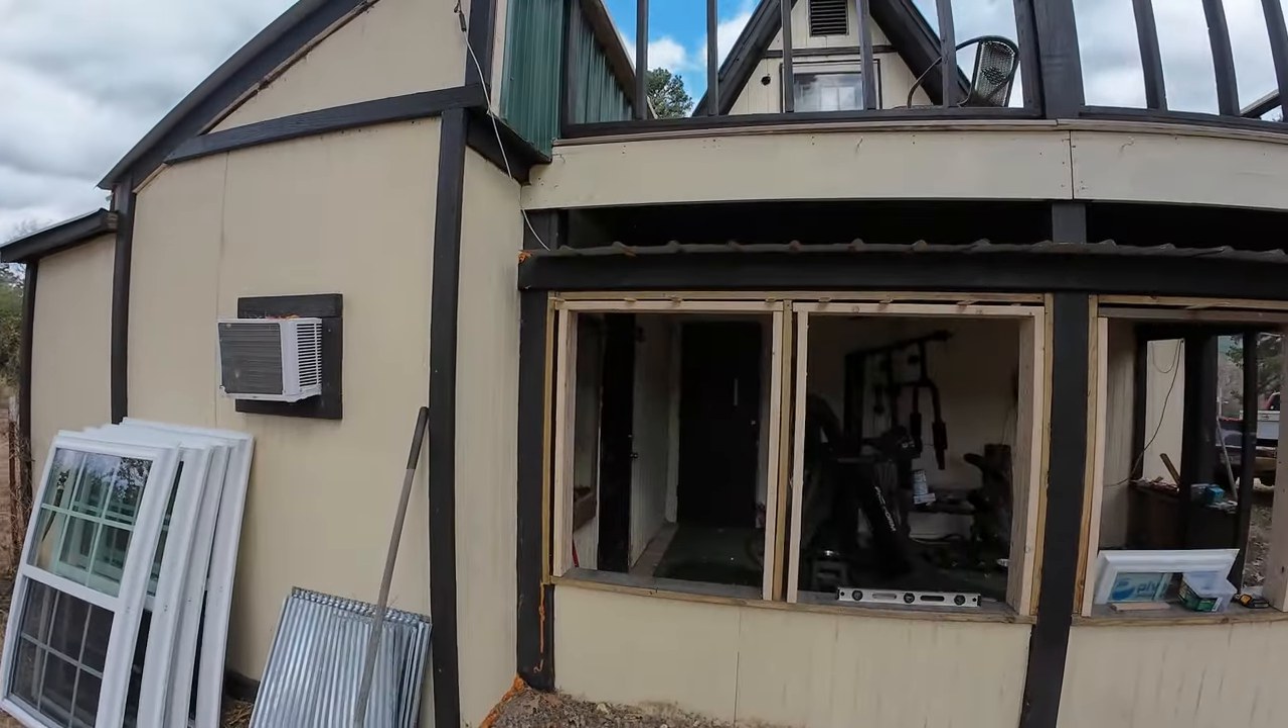Now that all the windows are framed, I pulled them out.